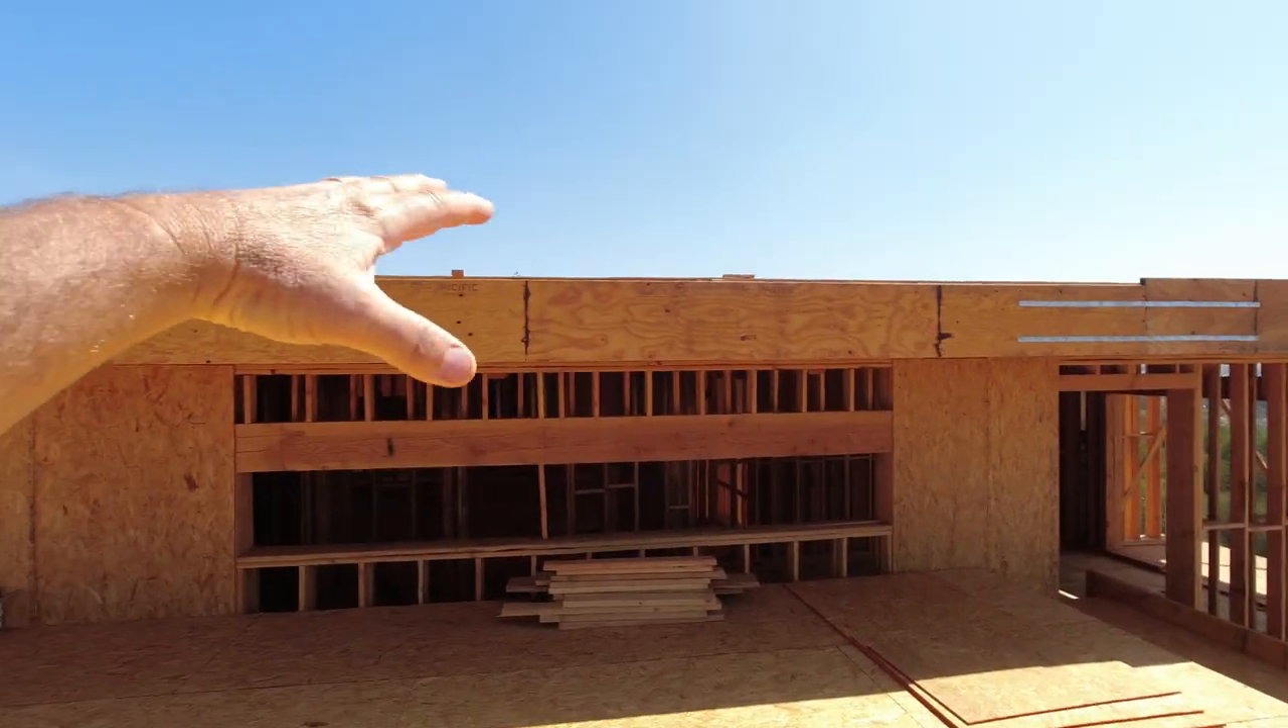You know, we're continuing on finishing up all the sheeting. We still have a lot of sheeting to do up here.